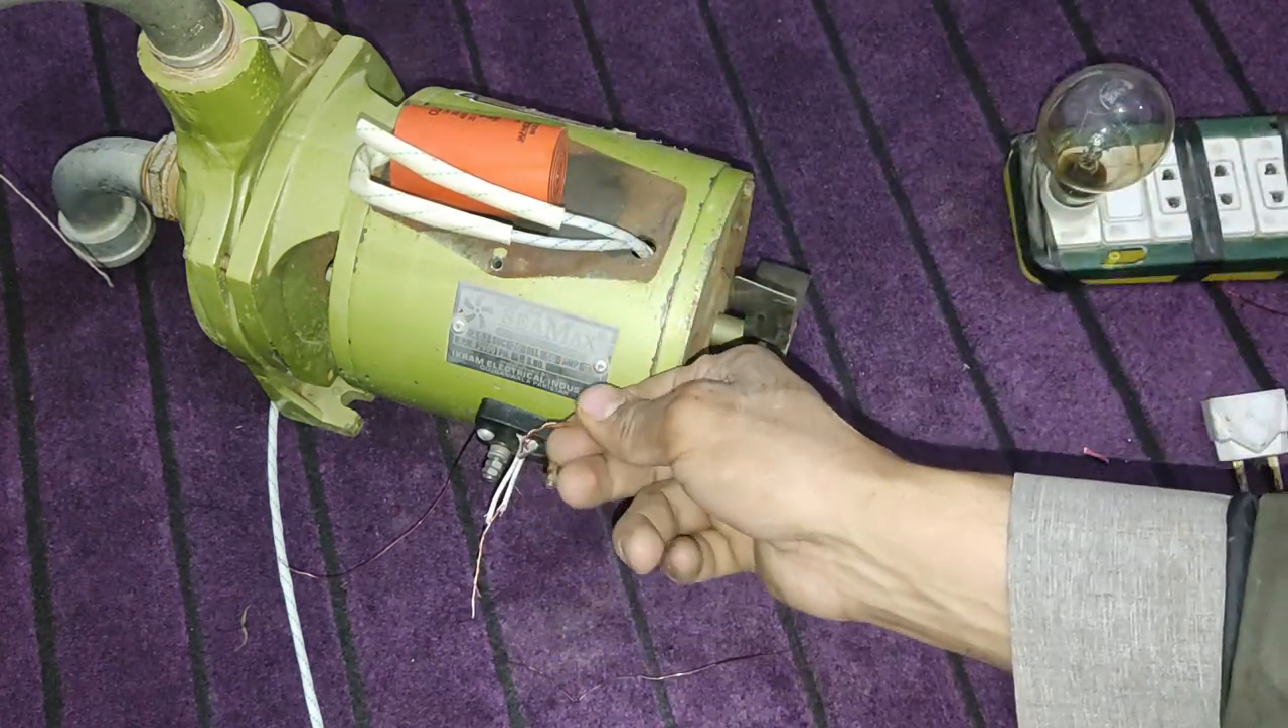یہاں پر ہم نے کیپیسٹر بھی لگا دیا ہے۔